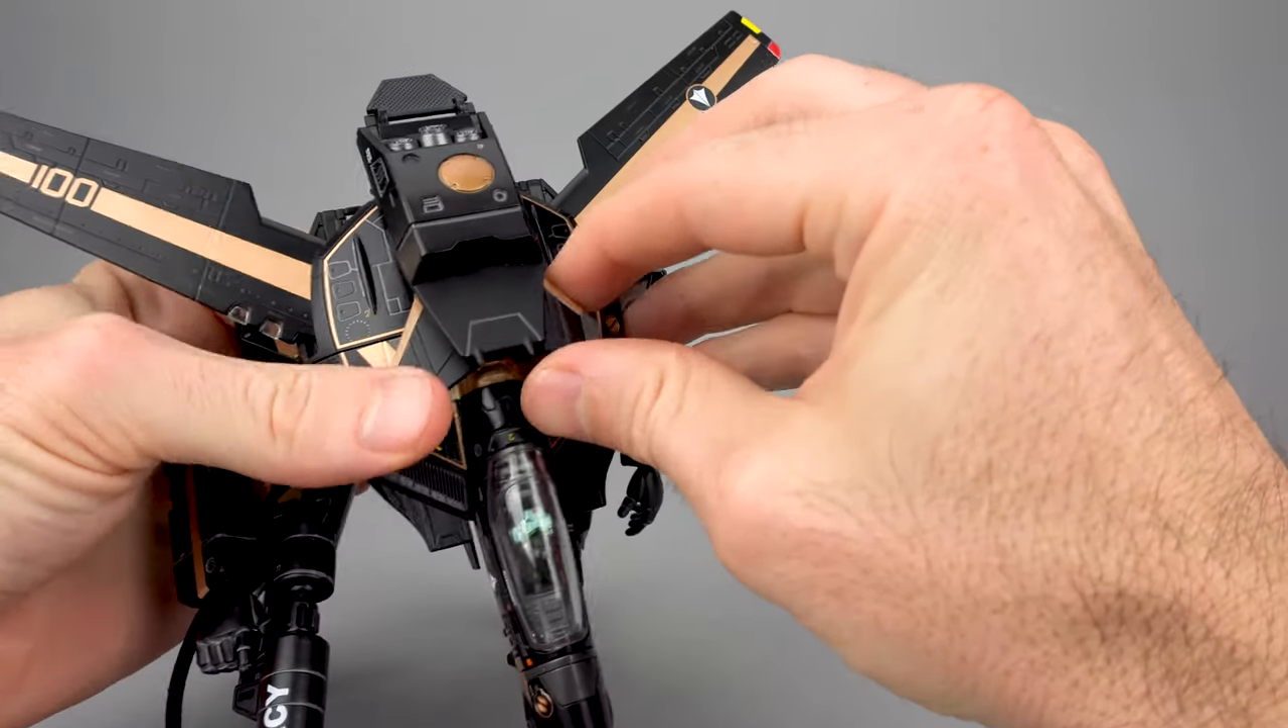The backpack does still stick up.